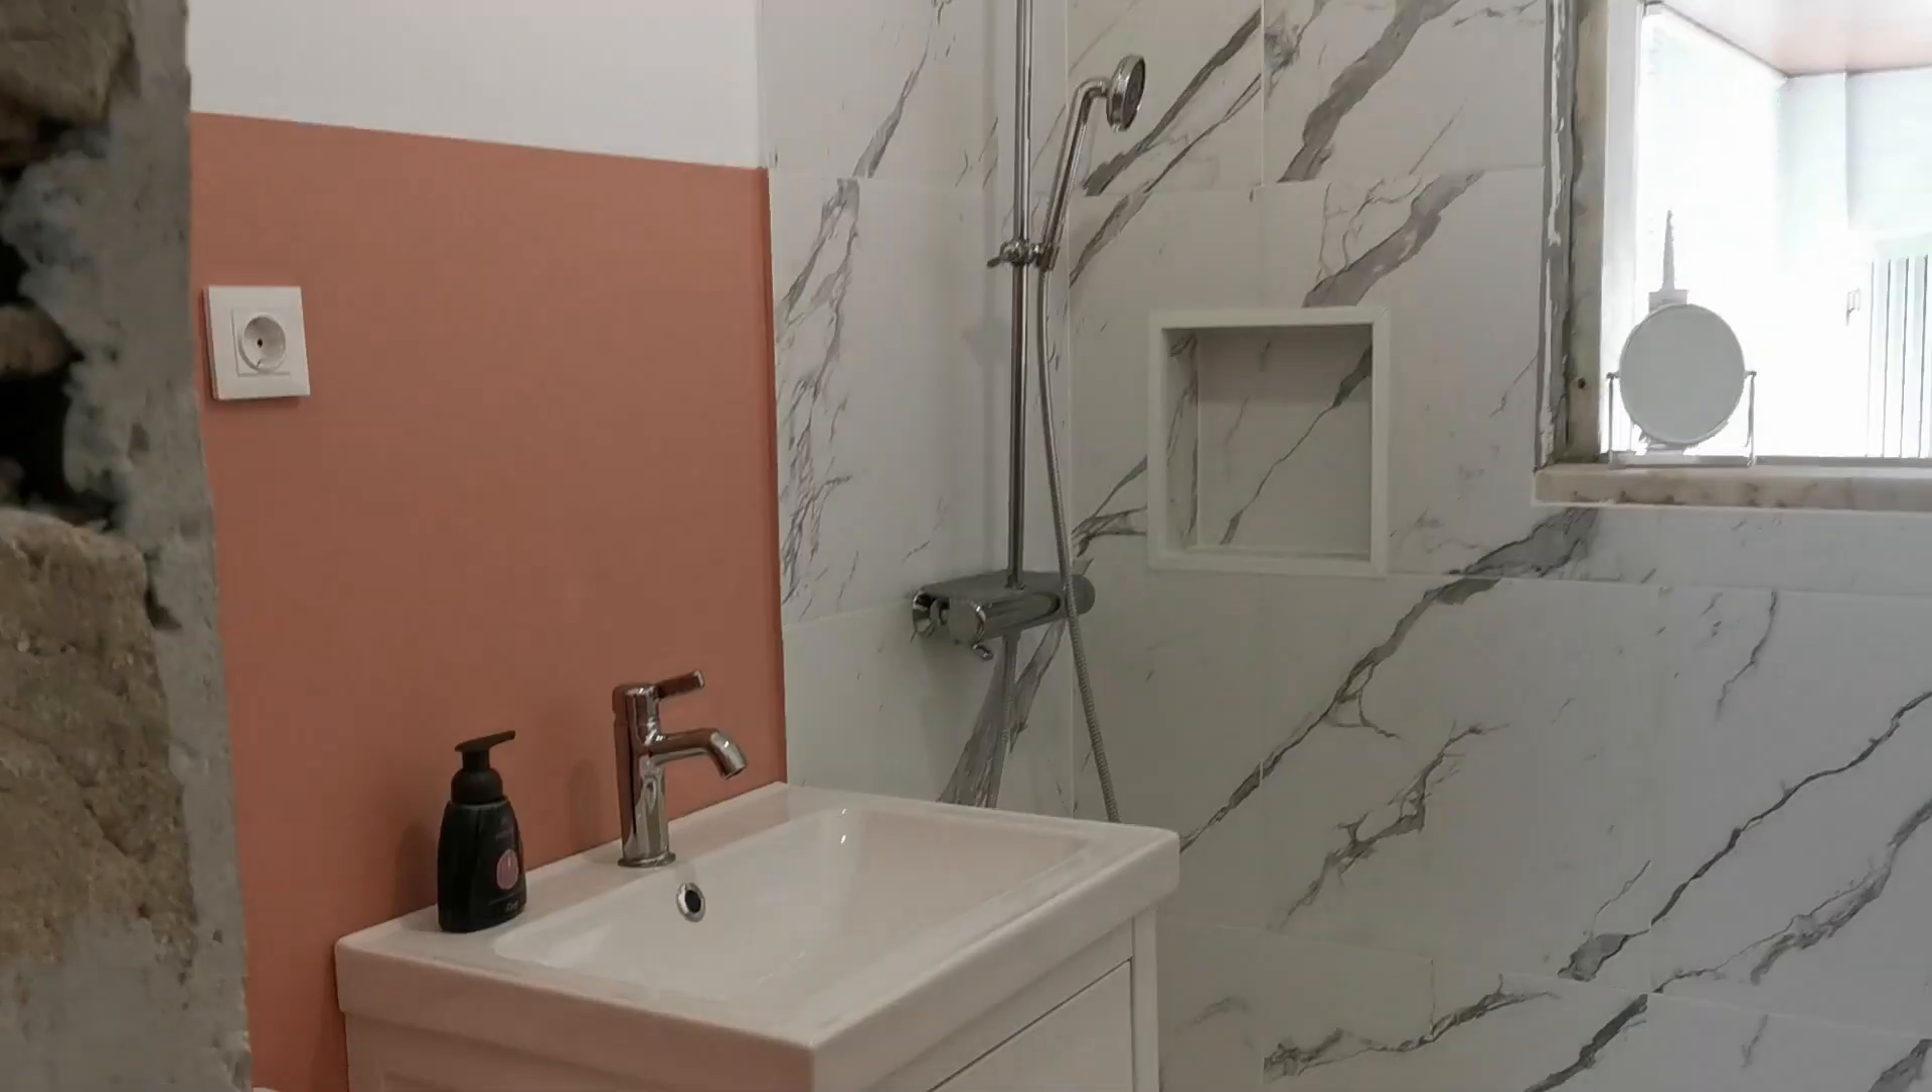We have still no window we still have no glass but we have the vanity which is from ikea.